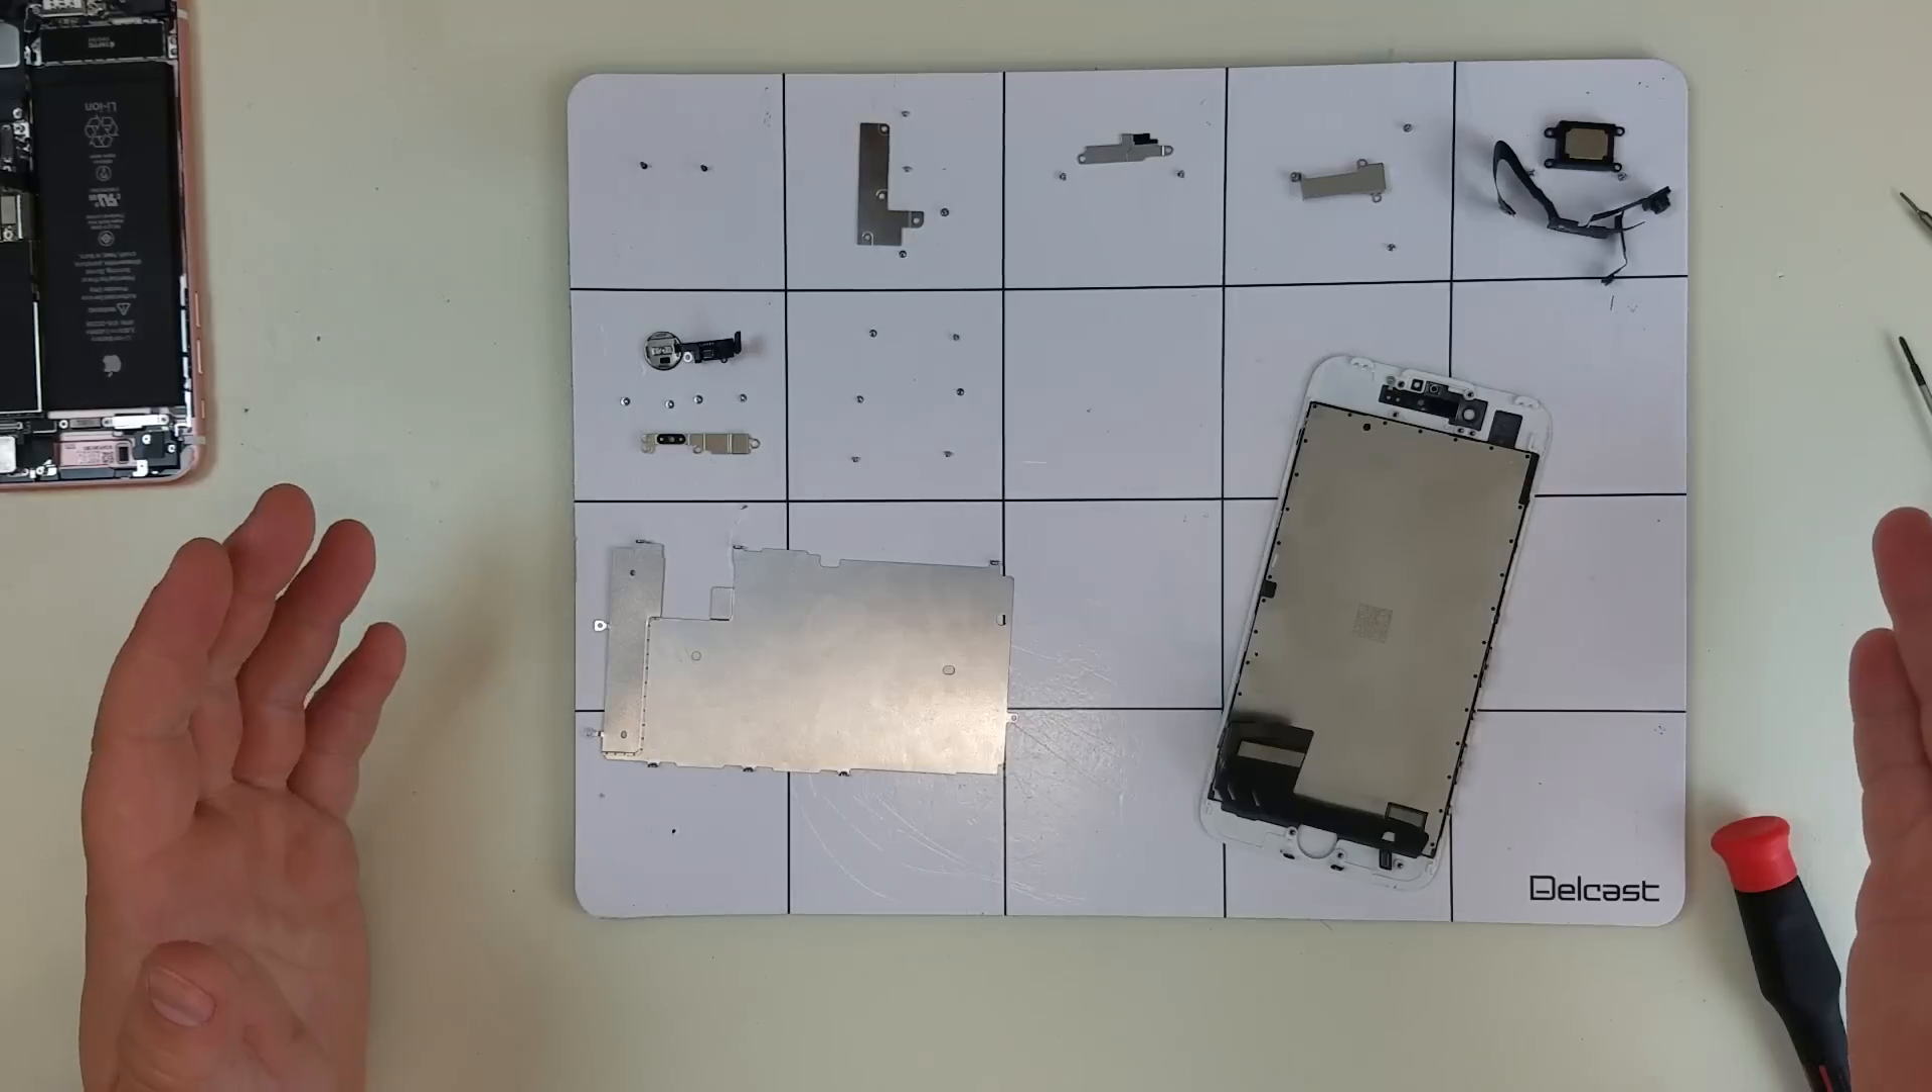And that is the full tear down of the LCD.